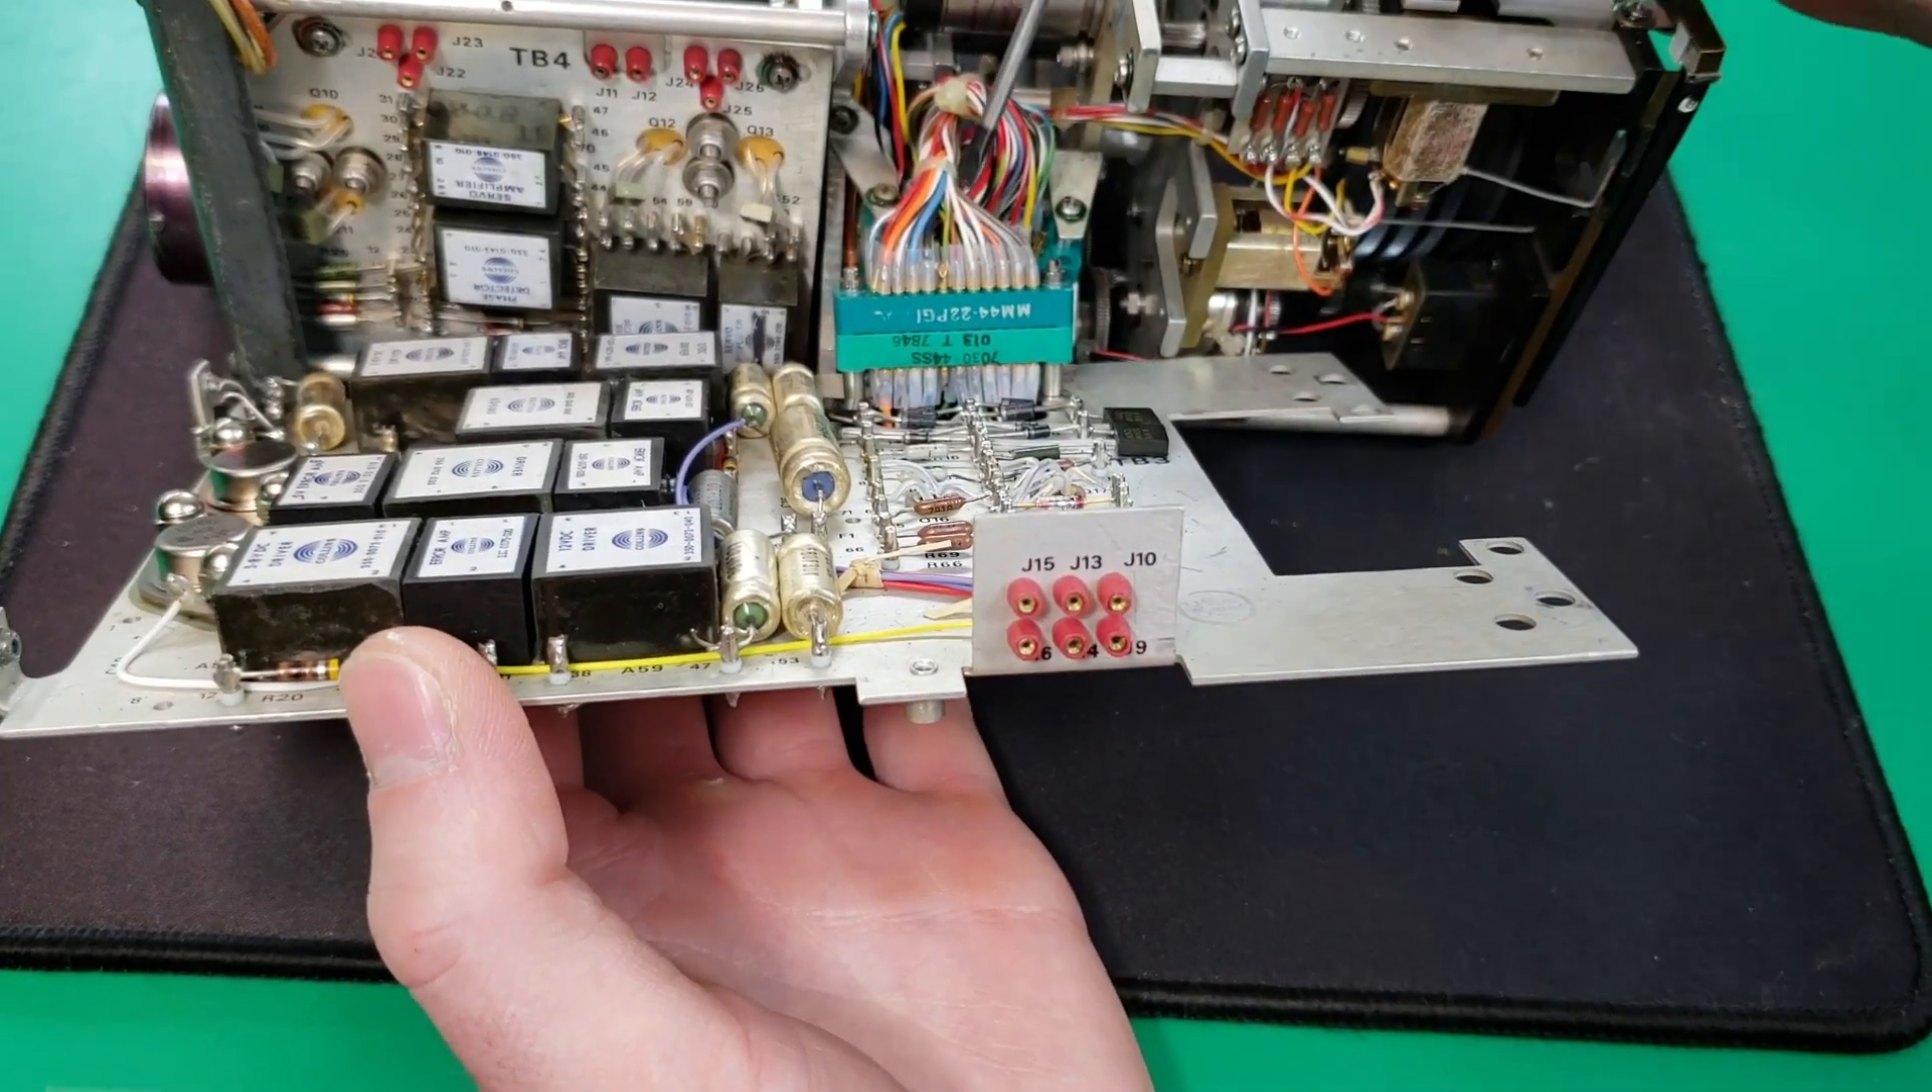Alright I've lifted this board off.